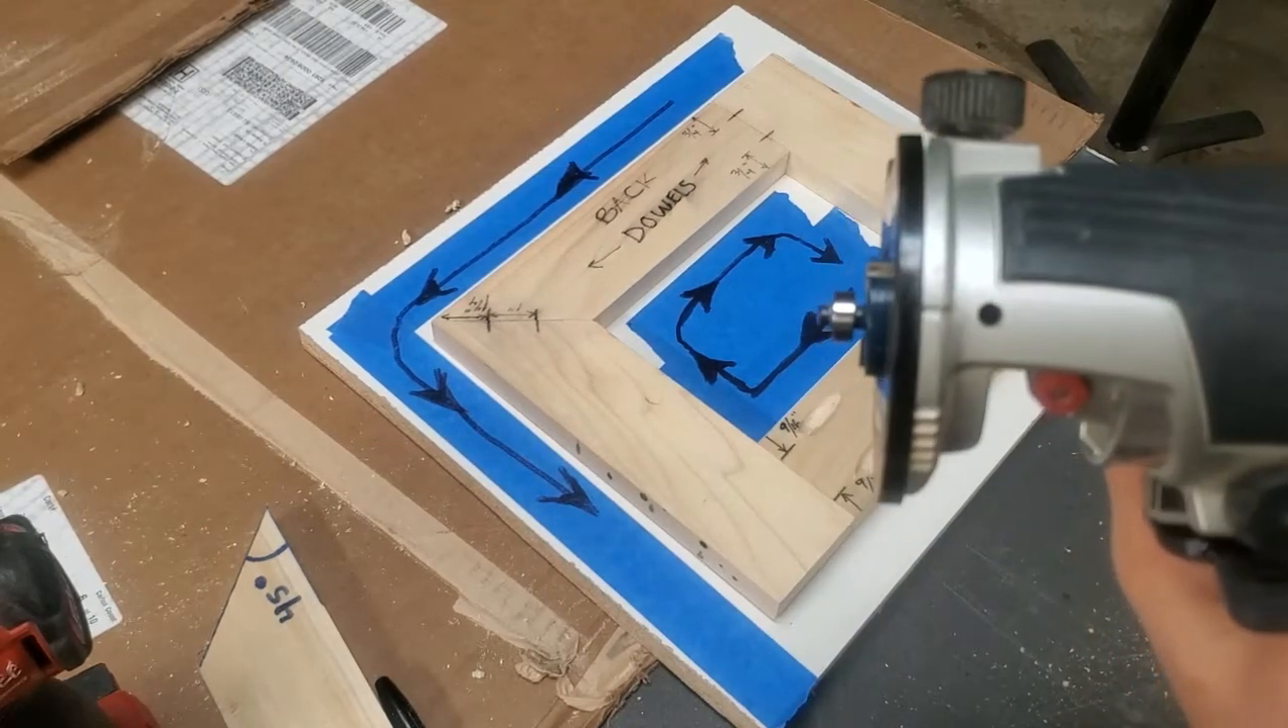Okay so i got my bit put in.